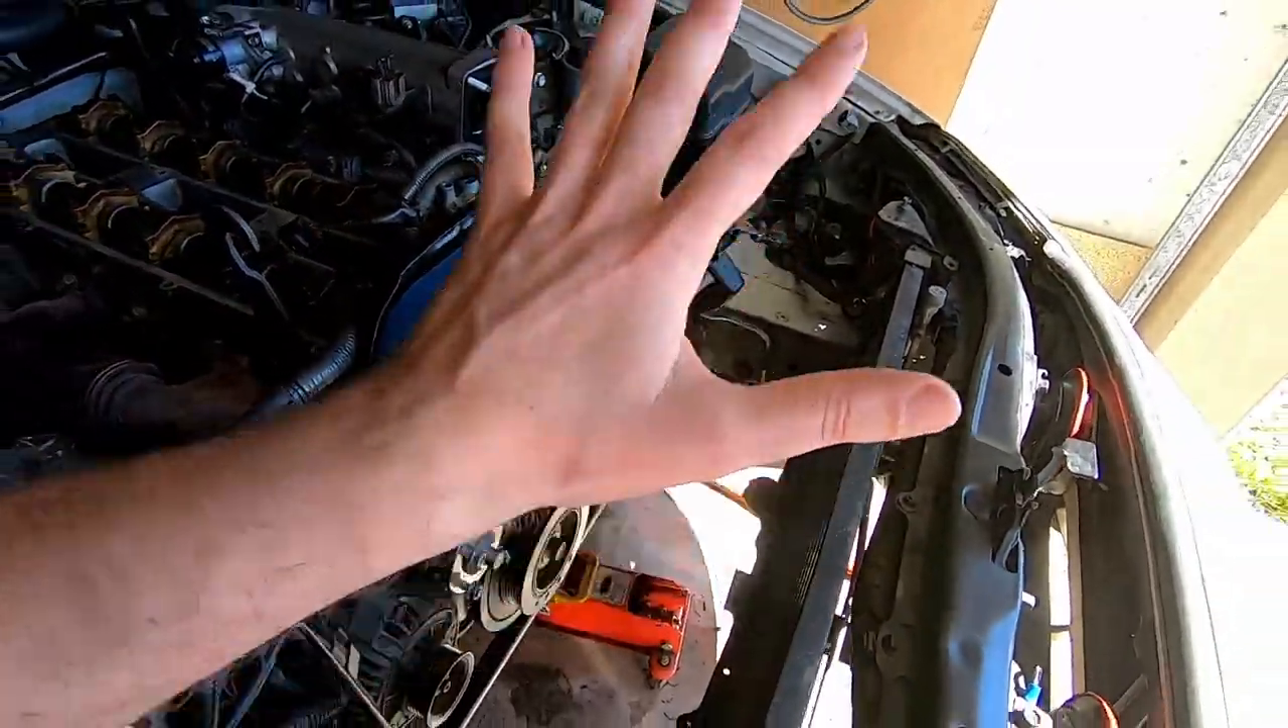I haven't put the radiator and stuff in.